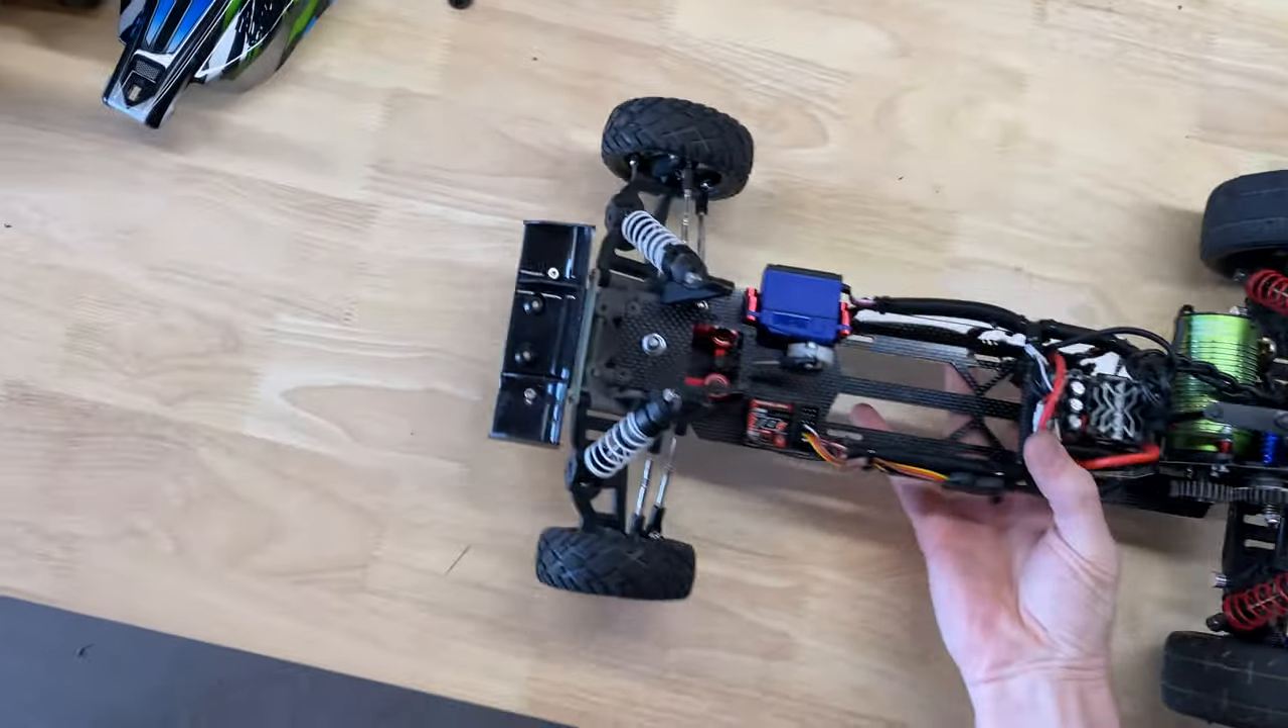Tires are back on and we are looking really really good.